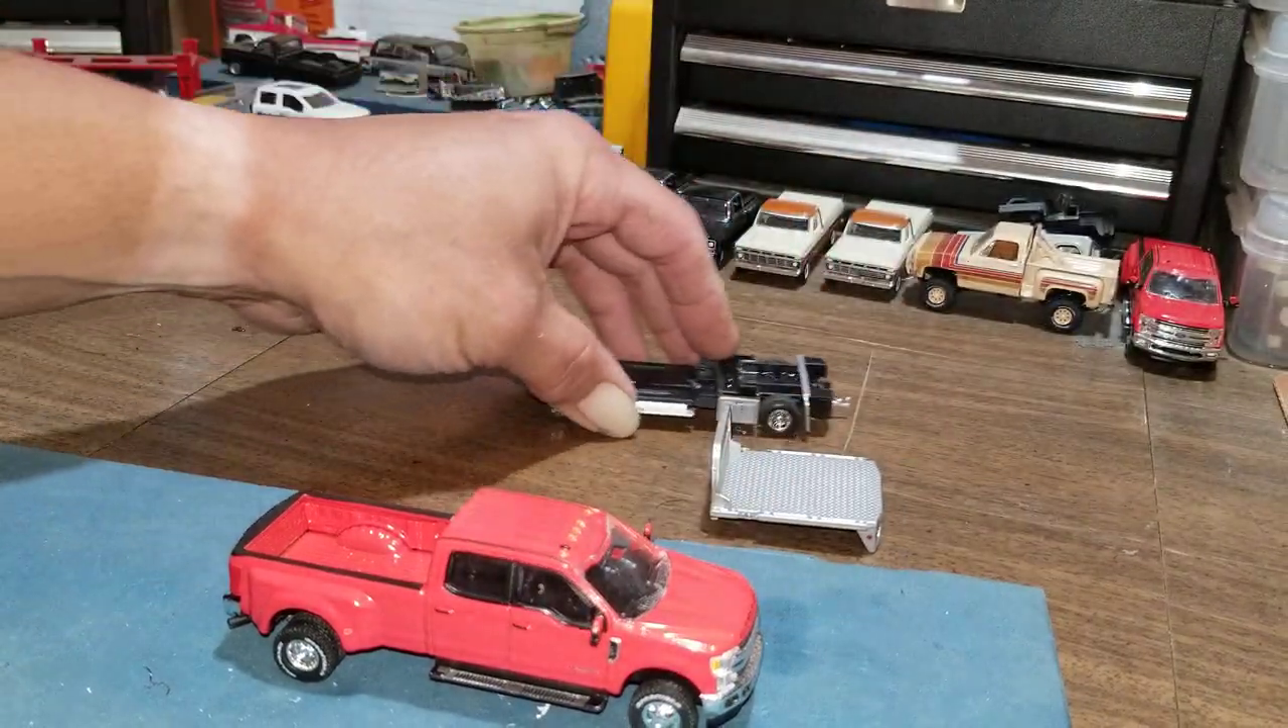Okay so now you can see we got the flatbed off.